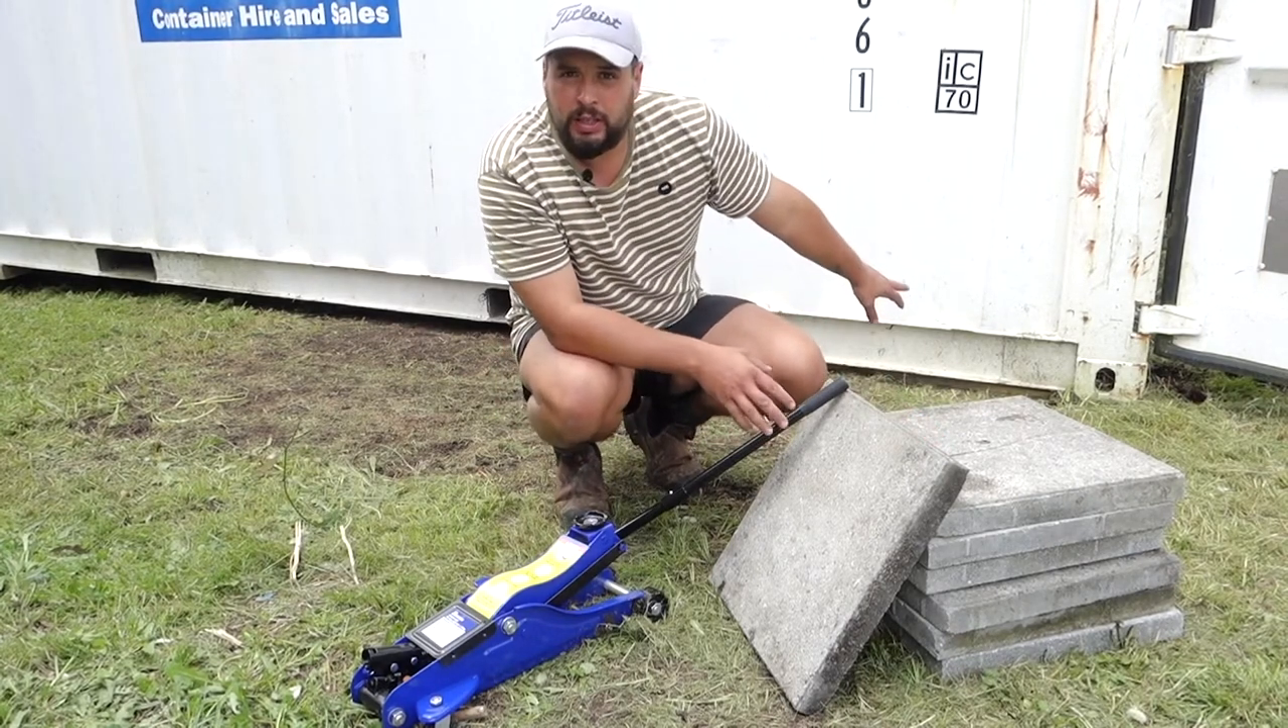As you can see here we actually don't have any clearance under the container.